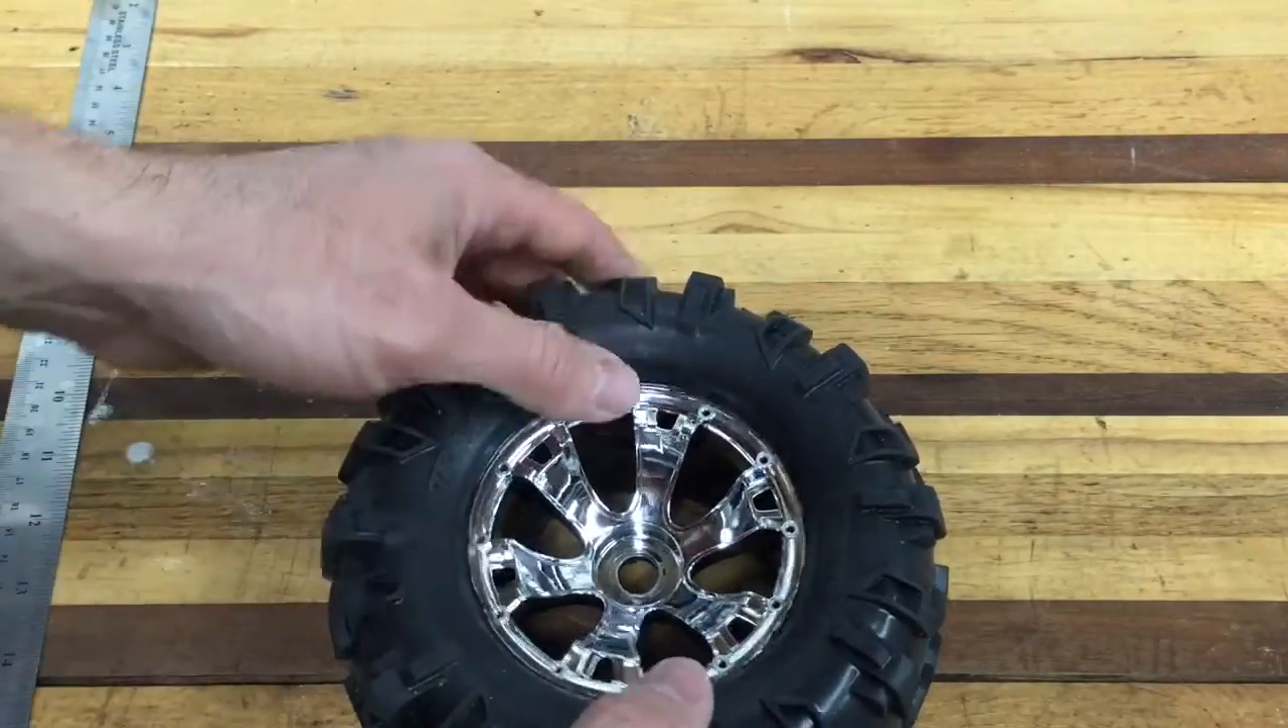Okay, we have our tire reassembled, and I have tucked this tire into the groove that's in the rim.